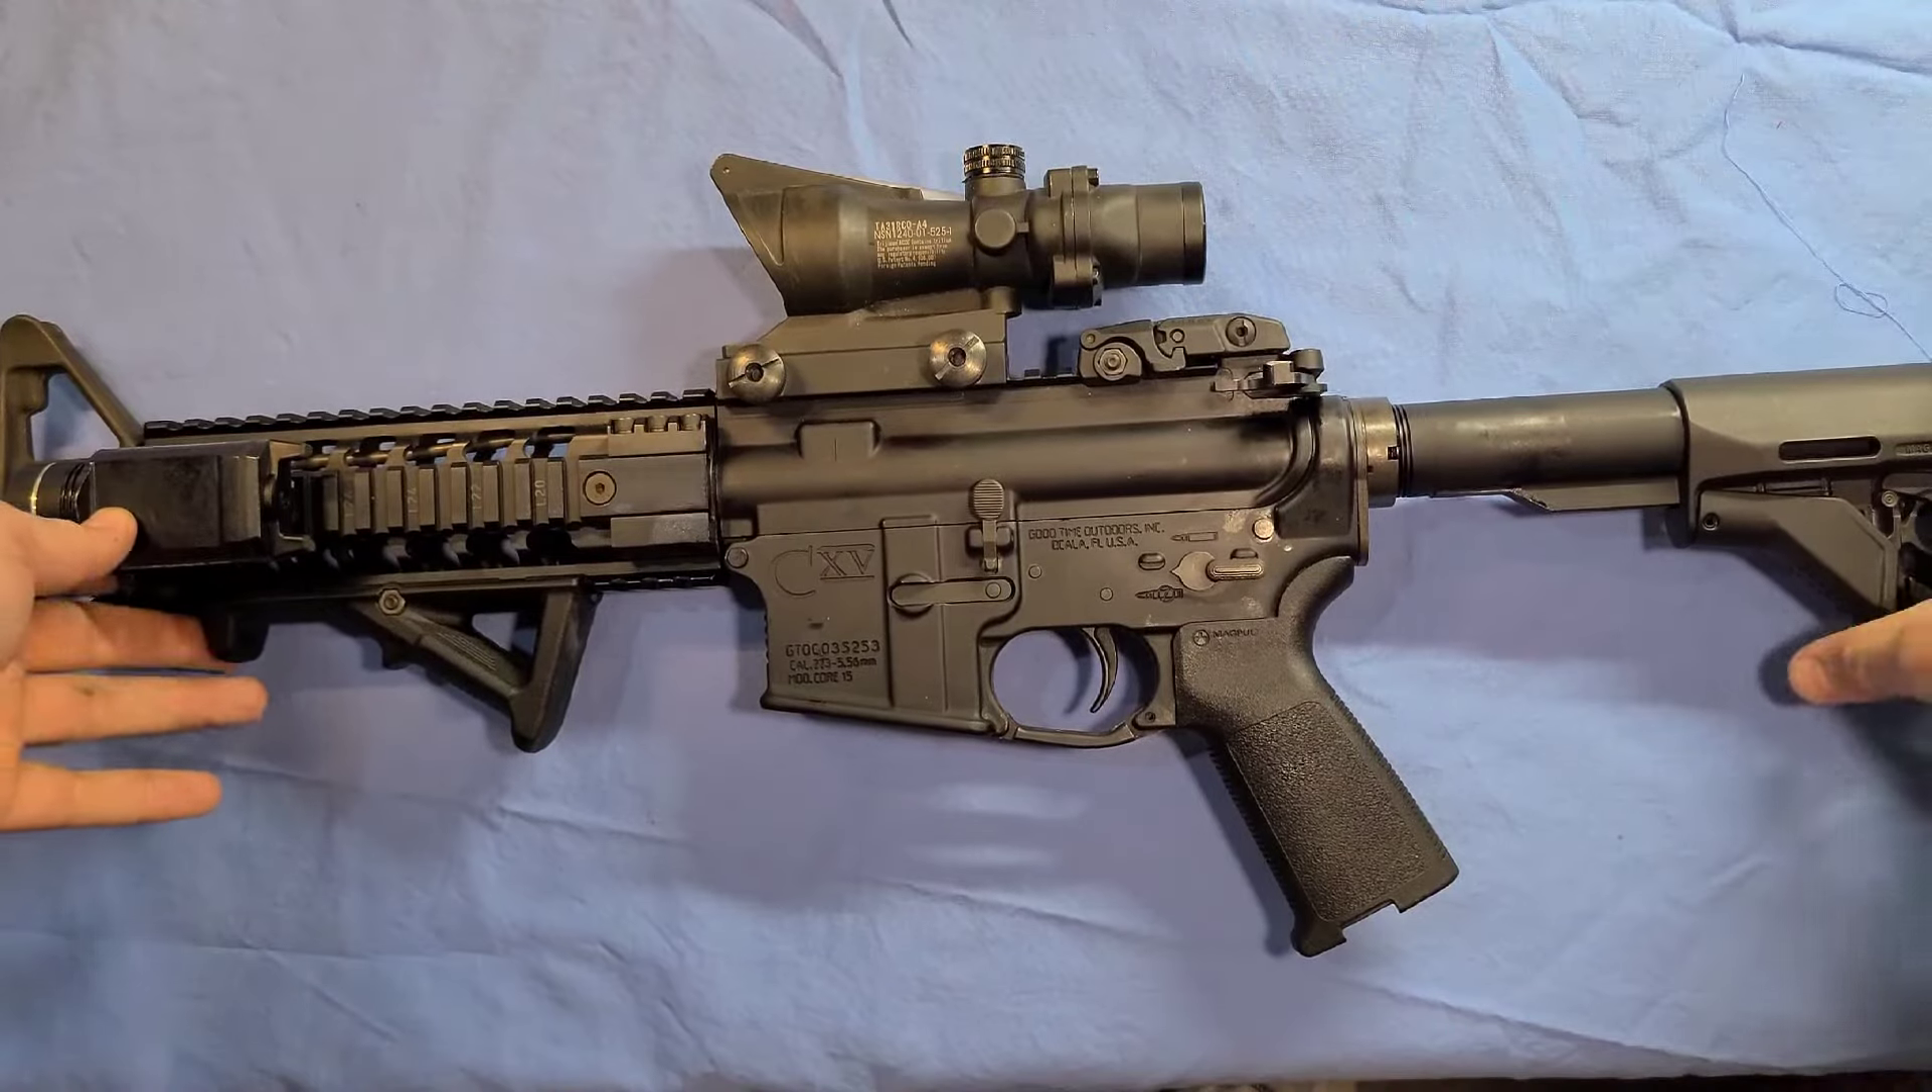So now your weapon is completely assembled.